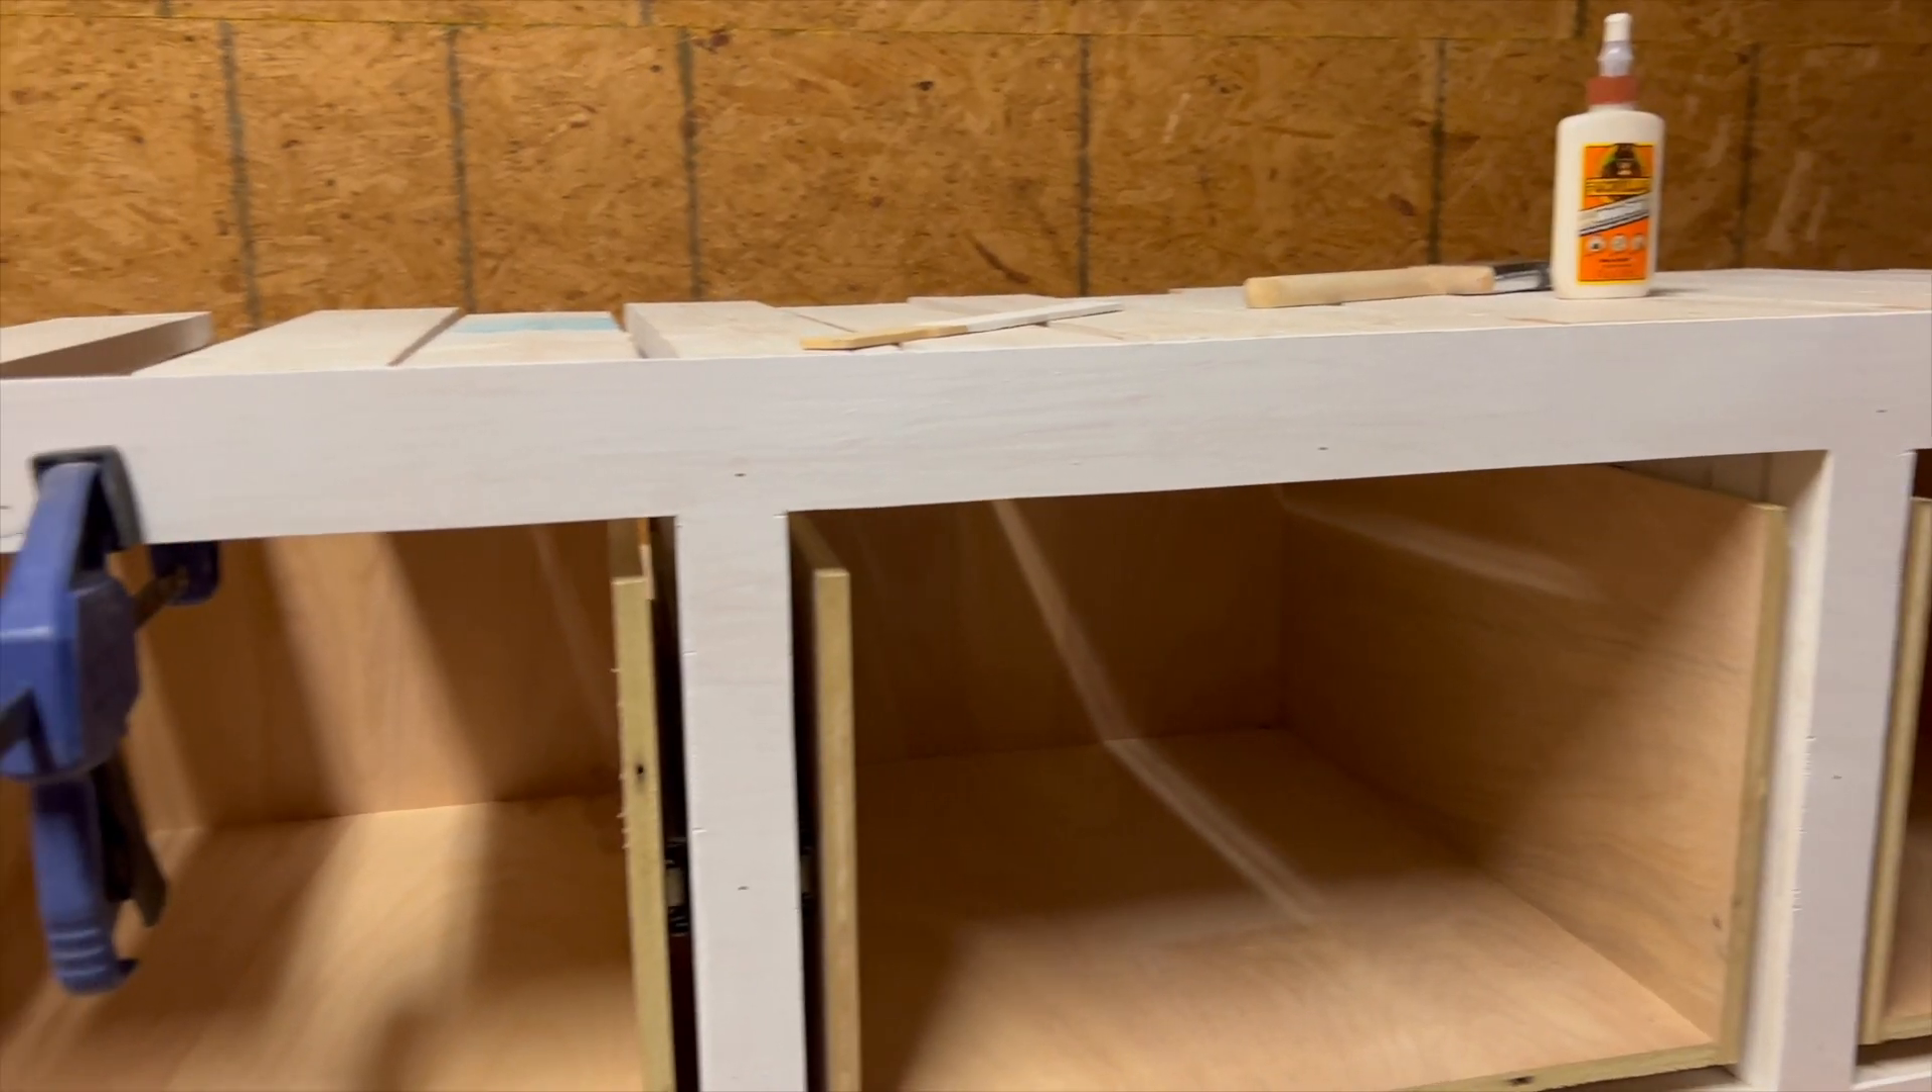We just primed and nailed in our face frame. We used wood glue and nails while keeping it clamped in place and that's what it looks like so far.